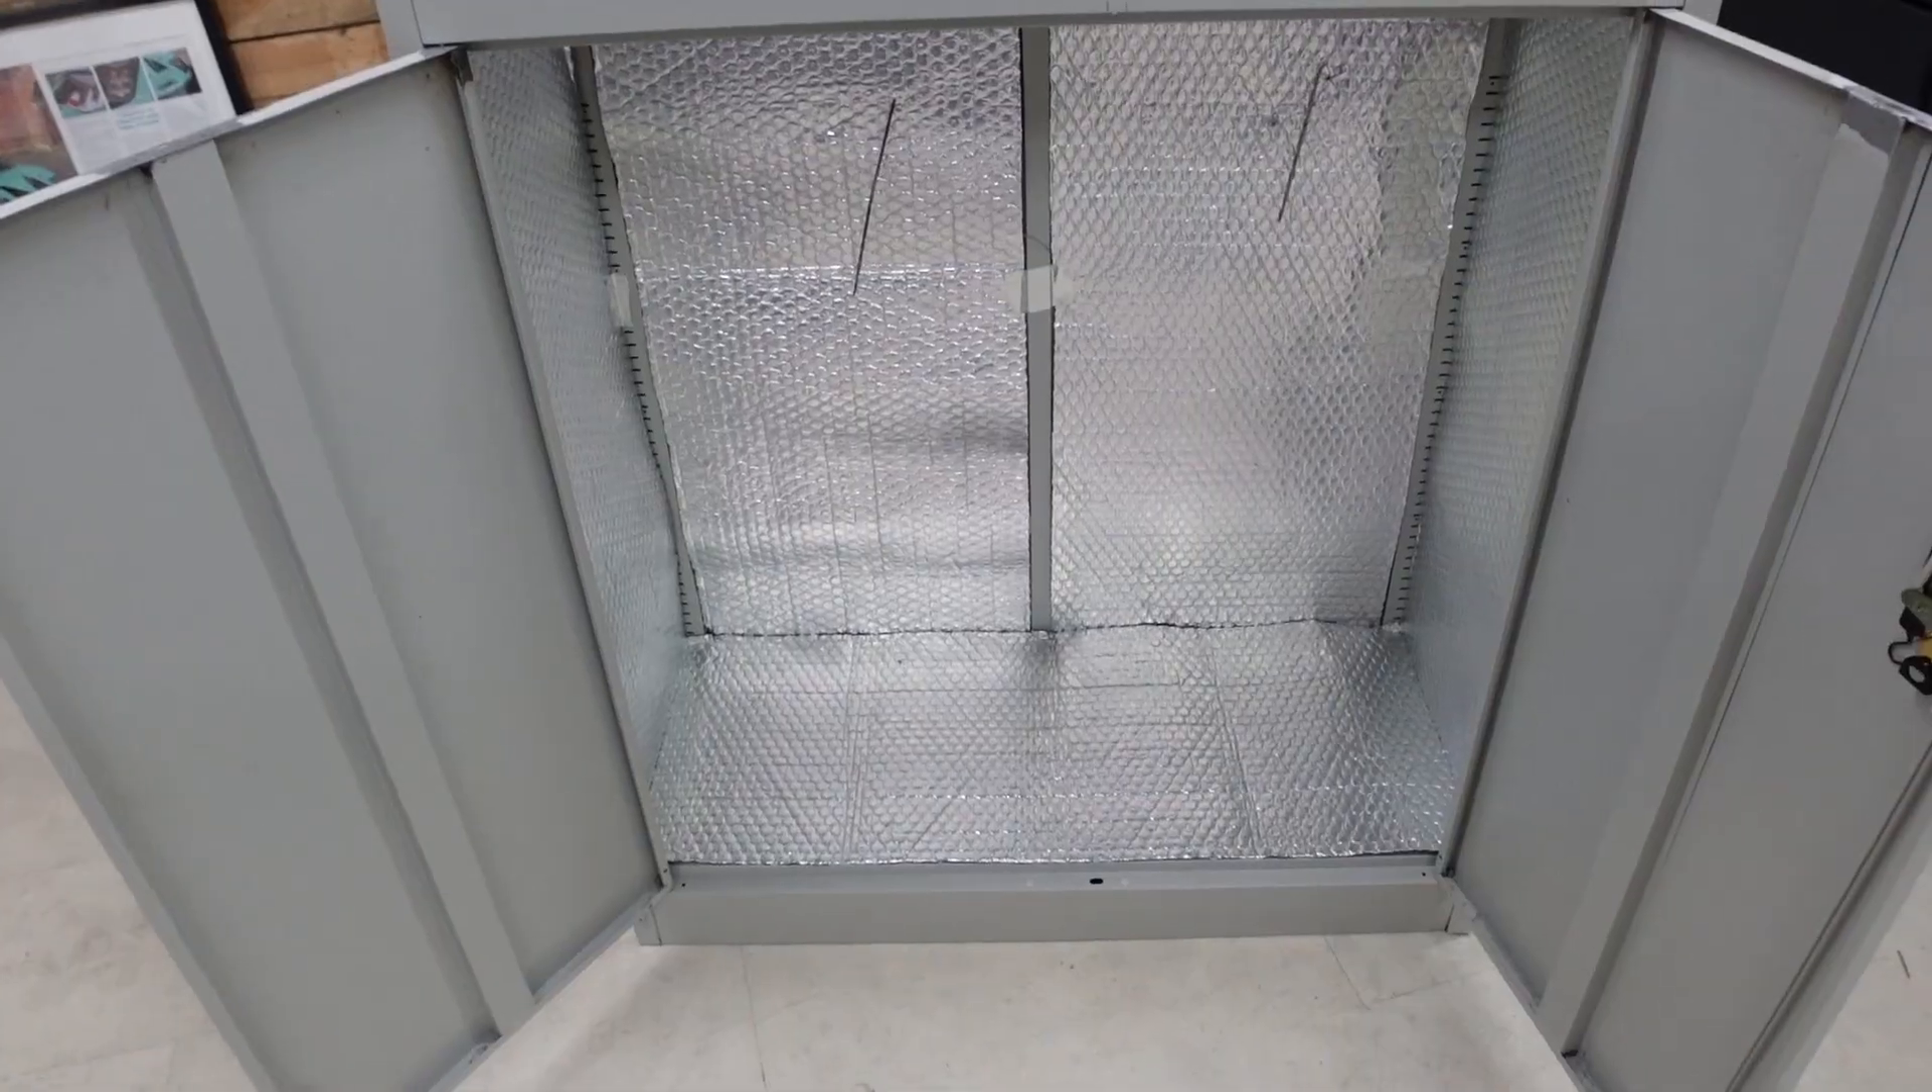On the inside i have started to put in the foil um insulation so this is the first layer that i'm doing in between the braces of the panels of the cupboard.